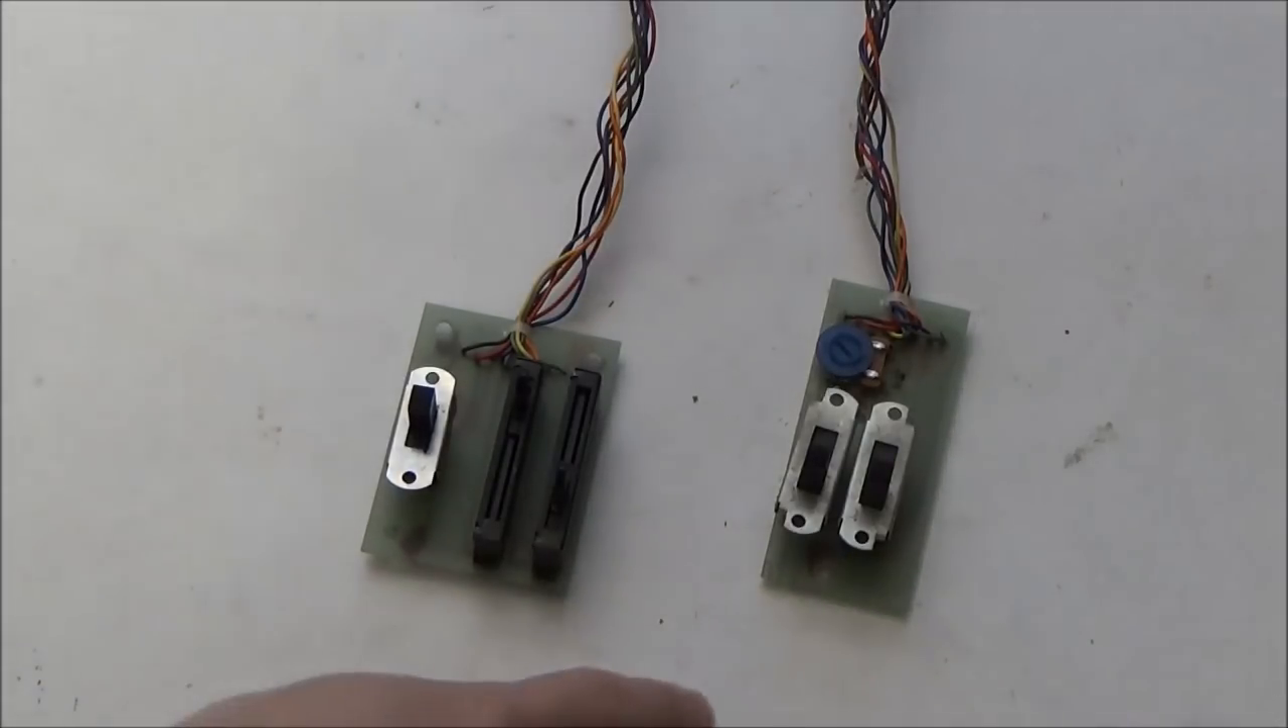So I've taken off the two remaining boards from the upper part of the case, they're just these two small boards that sit to the left and right of the key bed.